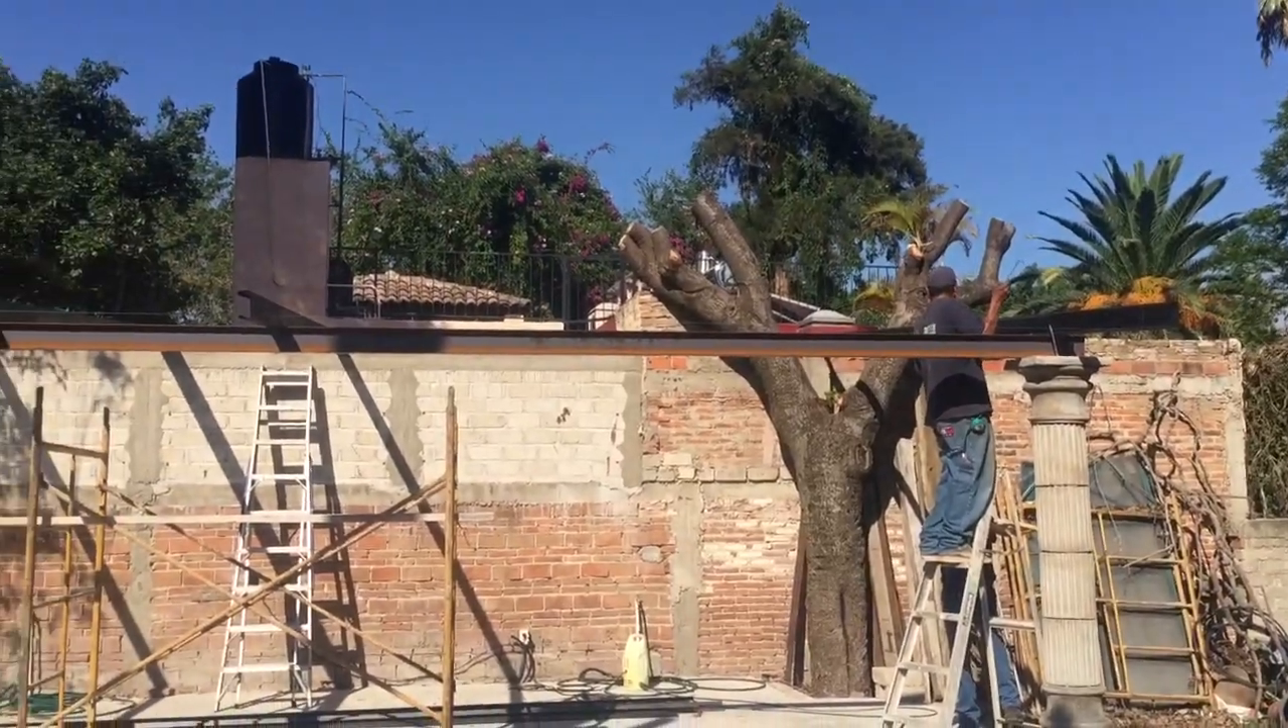We got the main beam up today.